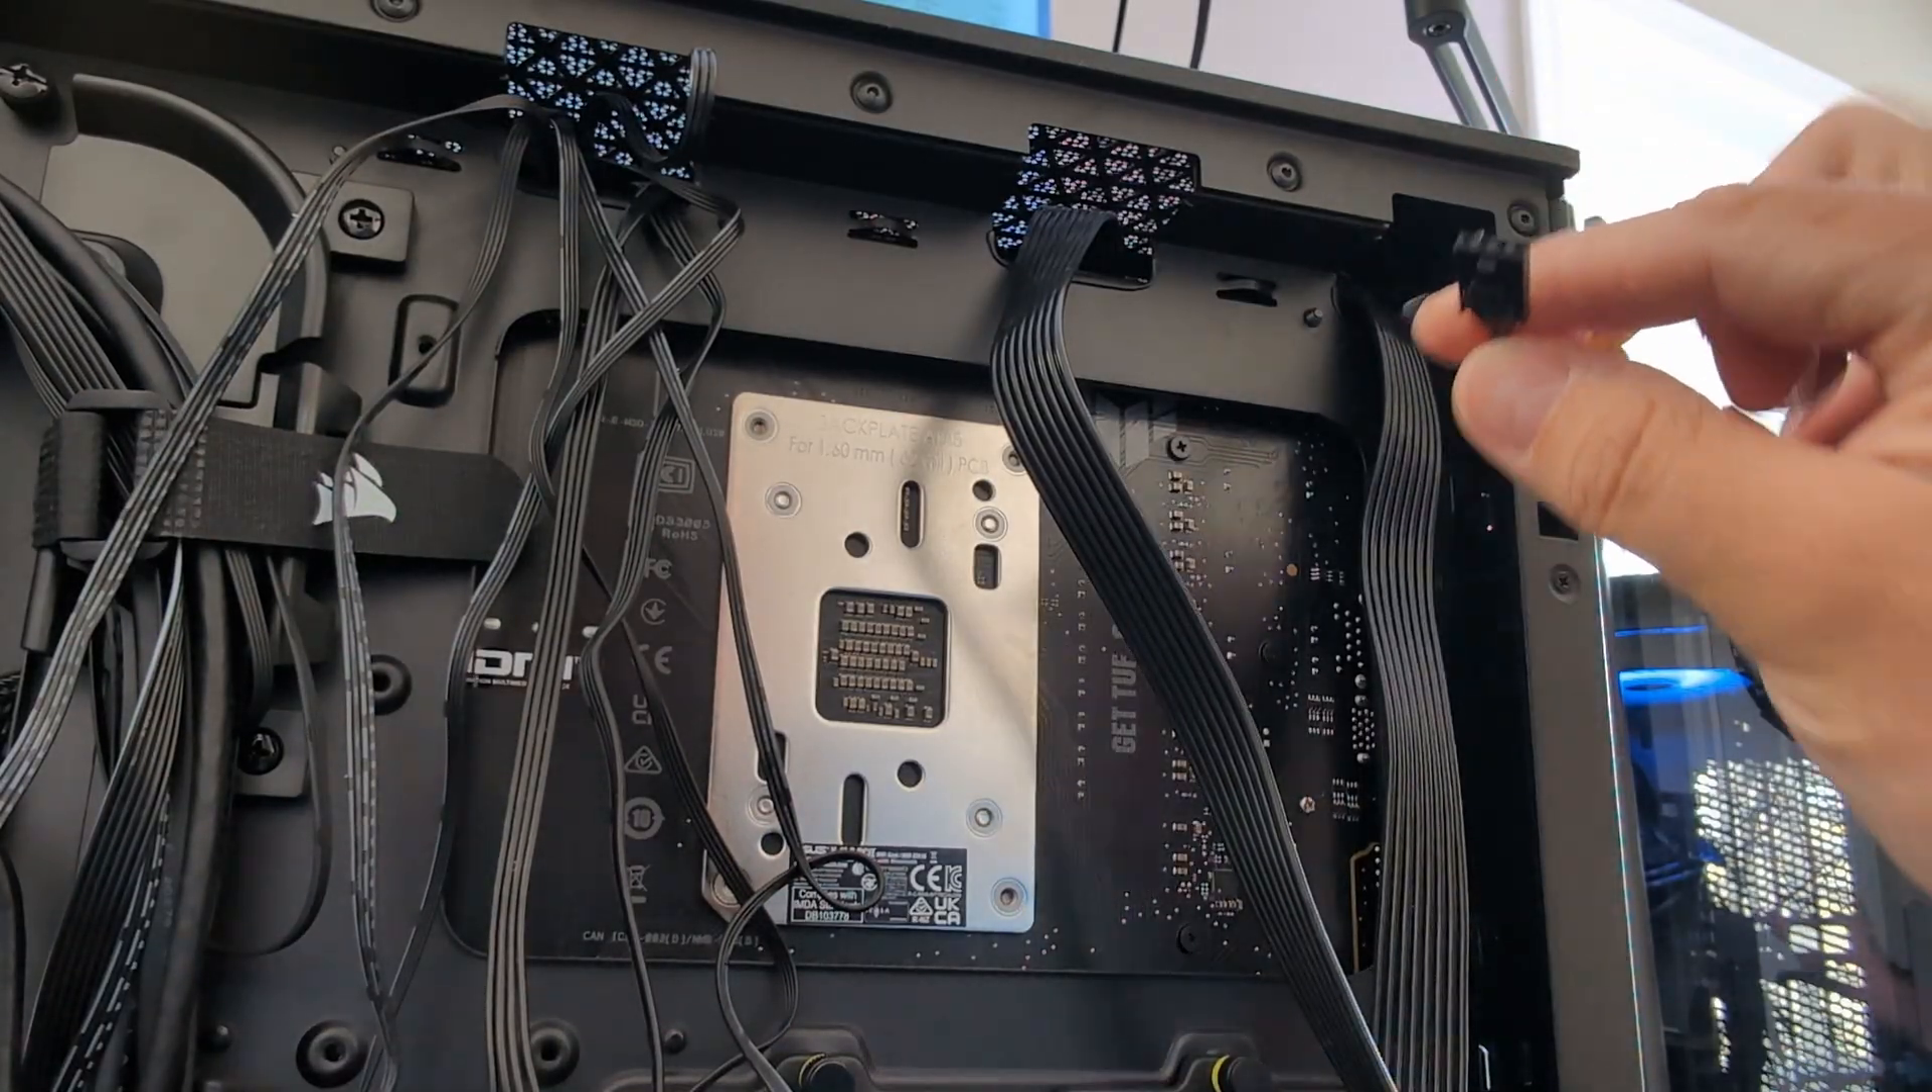And then on the back side of our PC here, I haven't done any cable management yet.